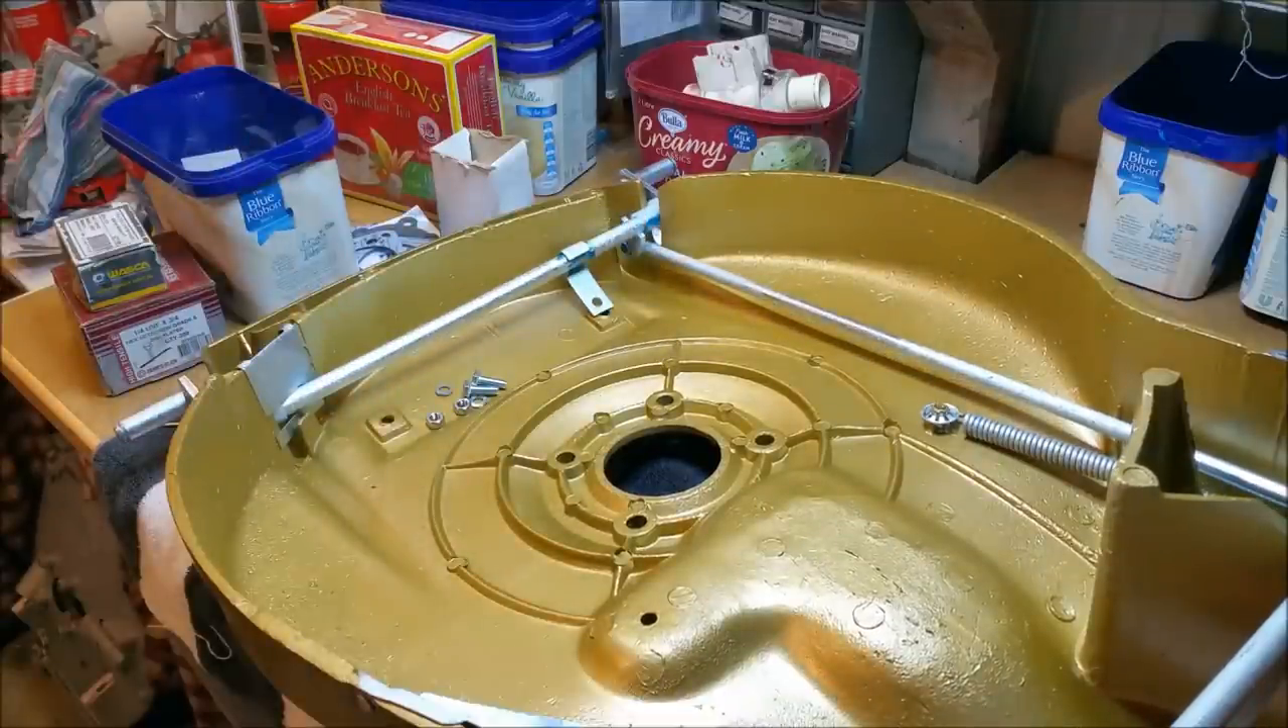And then we're pretty much finished underneath here. Except for bolting the engine up.